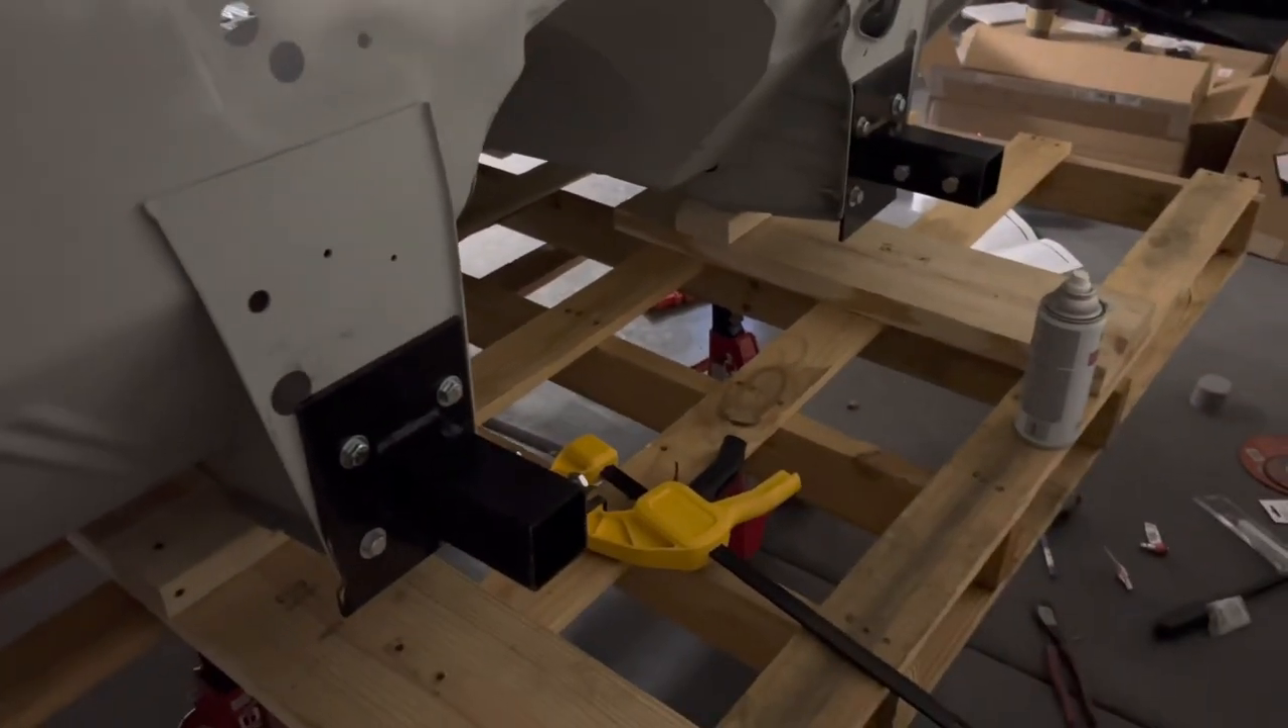Well, I managed to get both of the front brackets mounted to the firewall for the rotisserie.